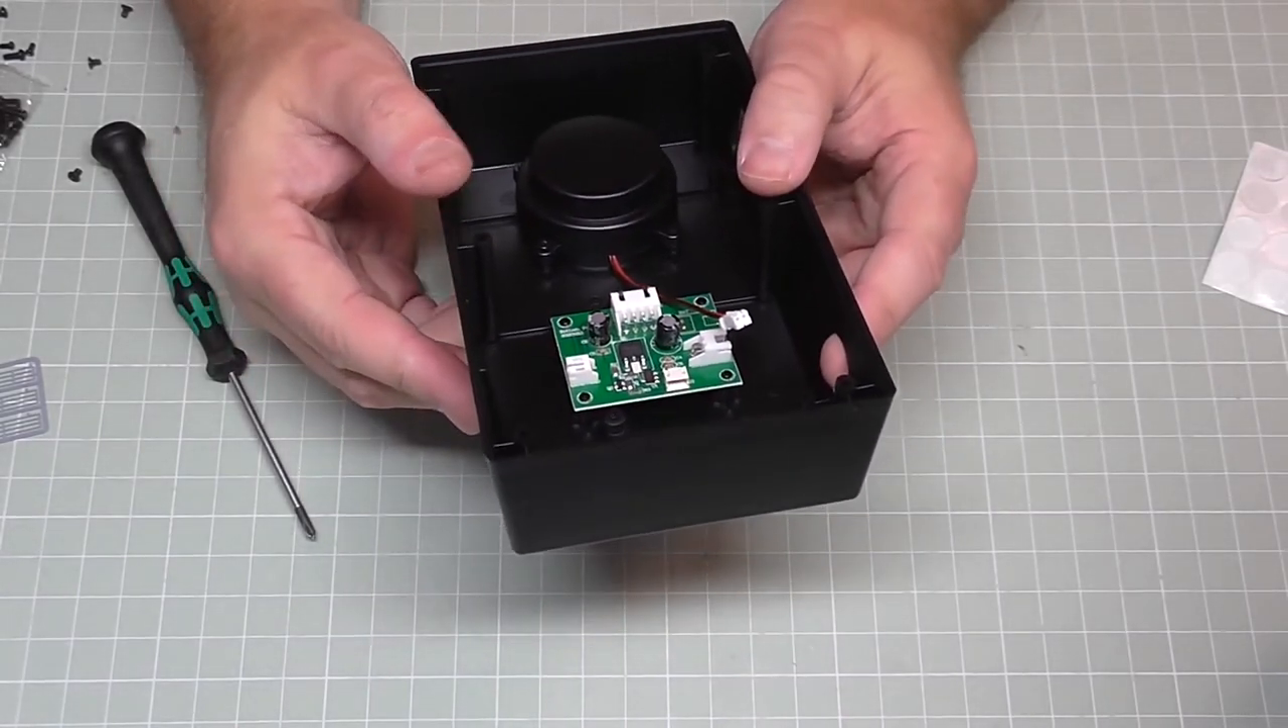That's the control board in place.